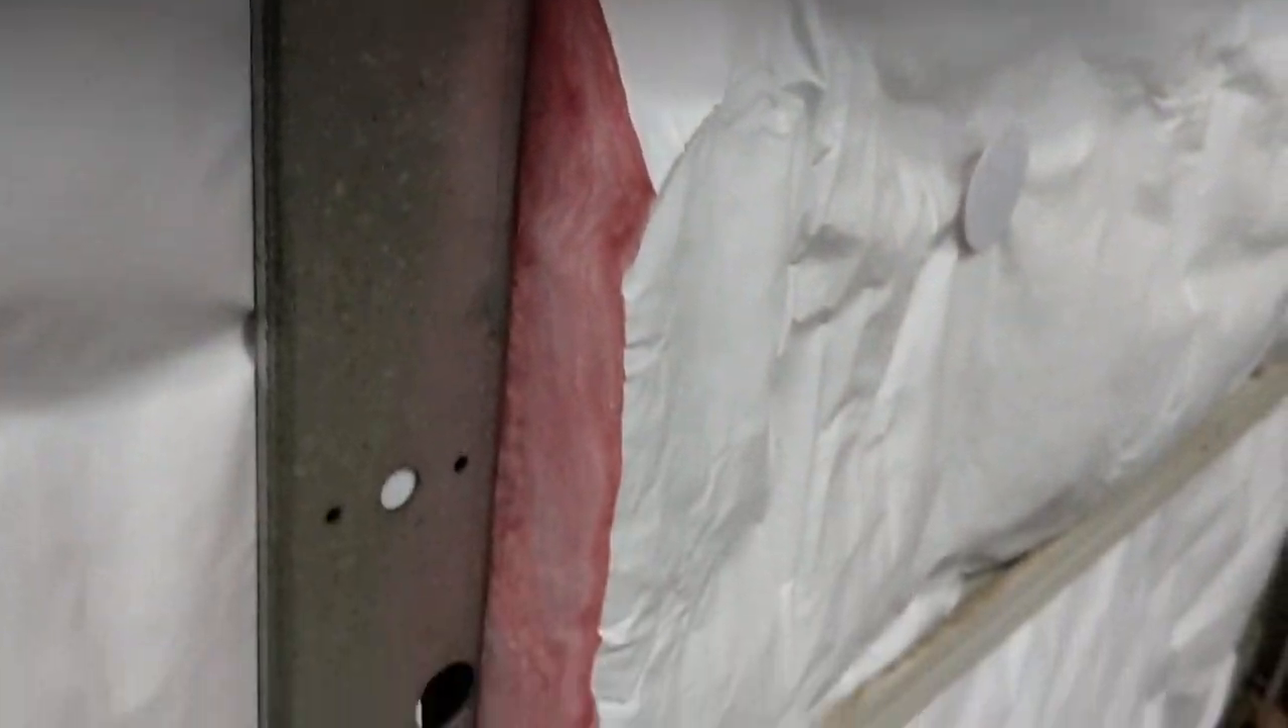But along a couple of the edges of the door where there's no kind of lip to put the insulation under, the sides have started to kind of pop out.